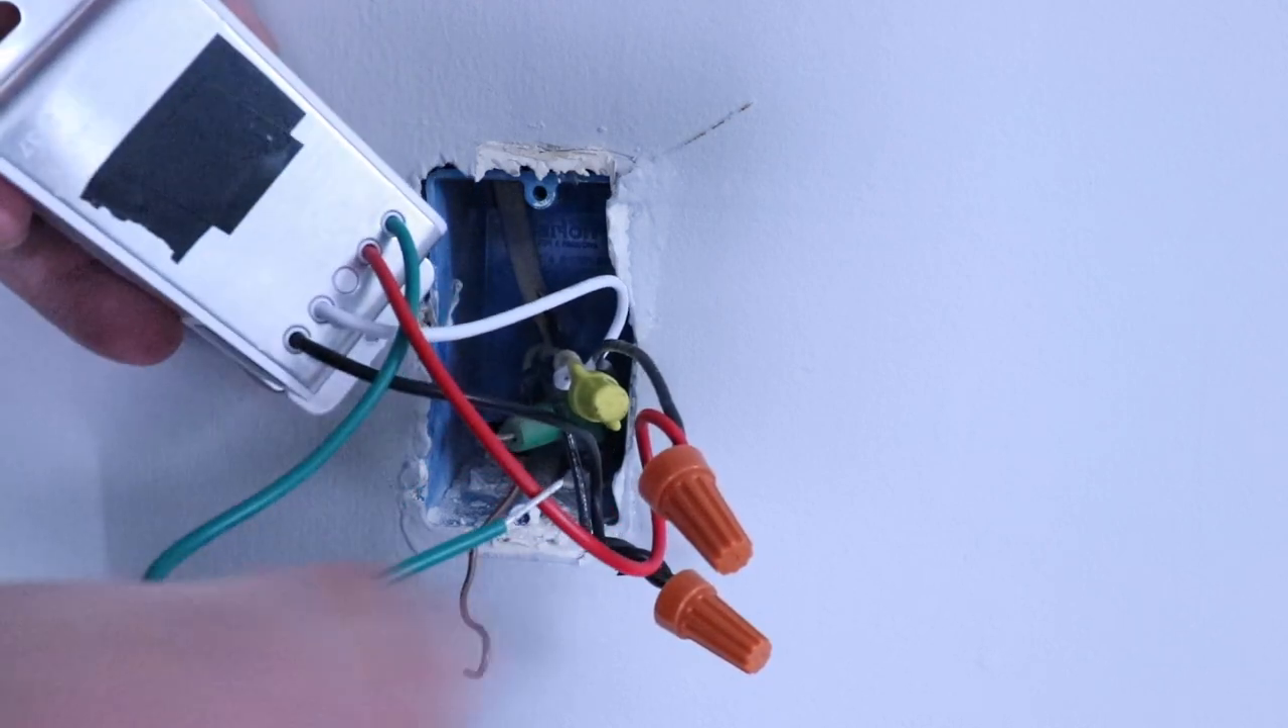We've got our switch mostly wired up and the only wire we have left is the ground wire right down here.